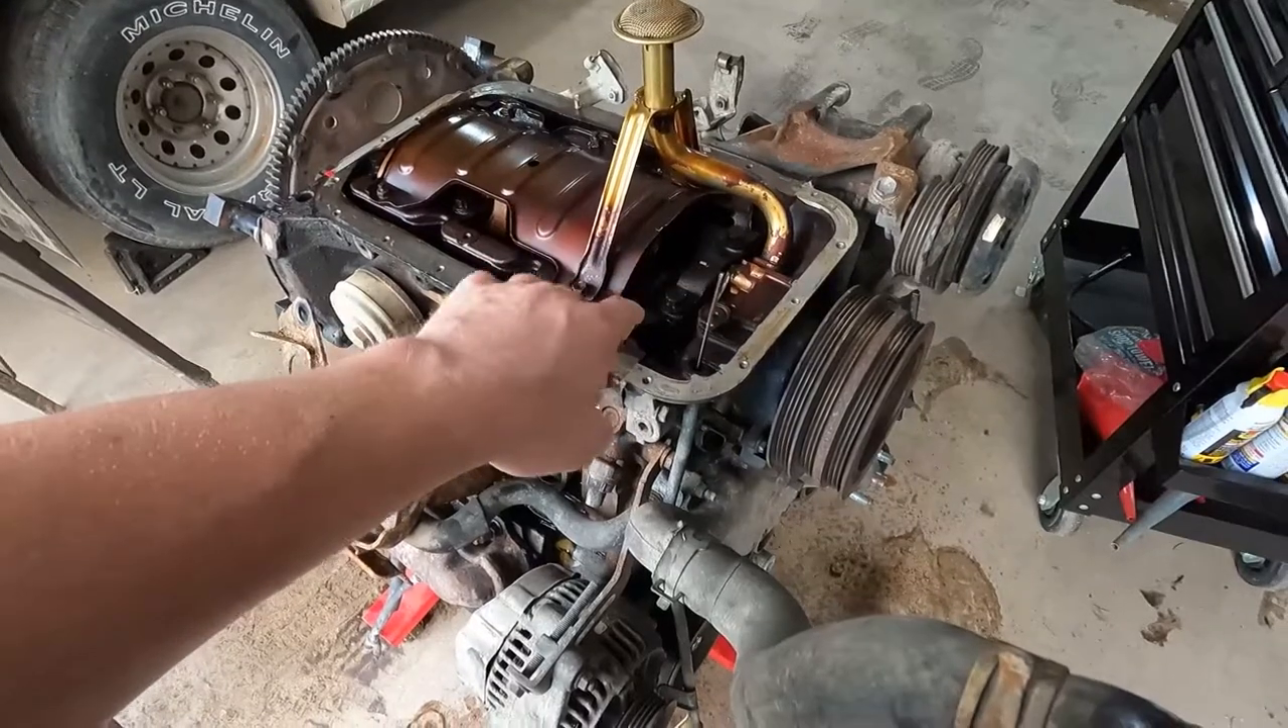Obviously this engine is out of the truck which makes this a lot easier.